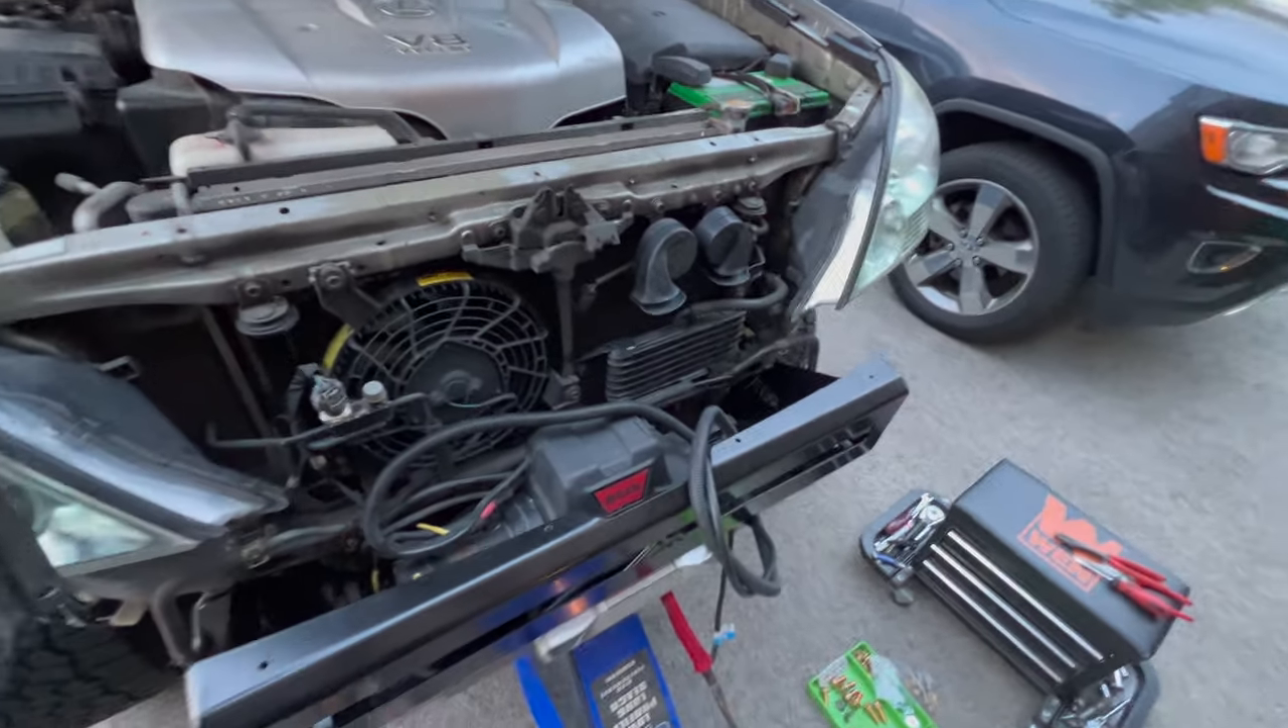So I still have to route the cables for the winch.